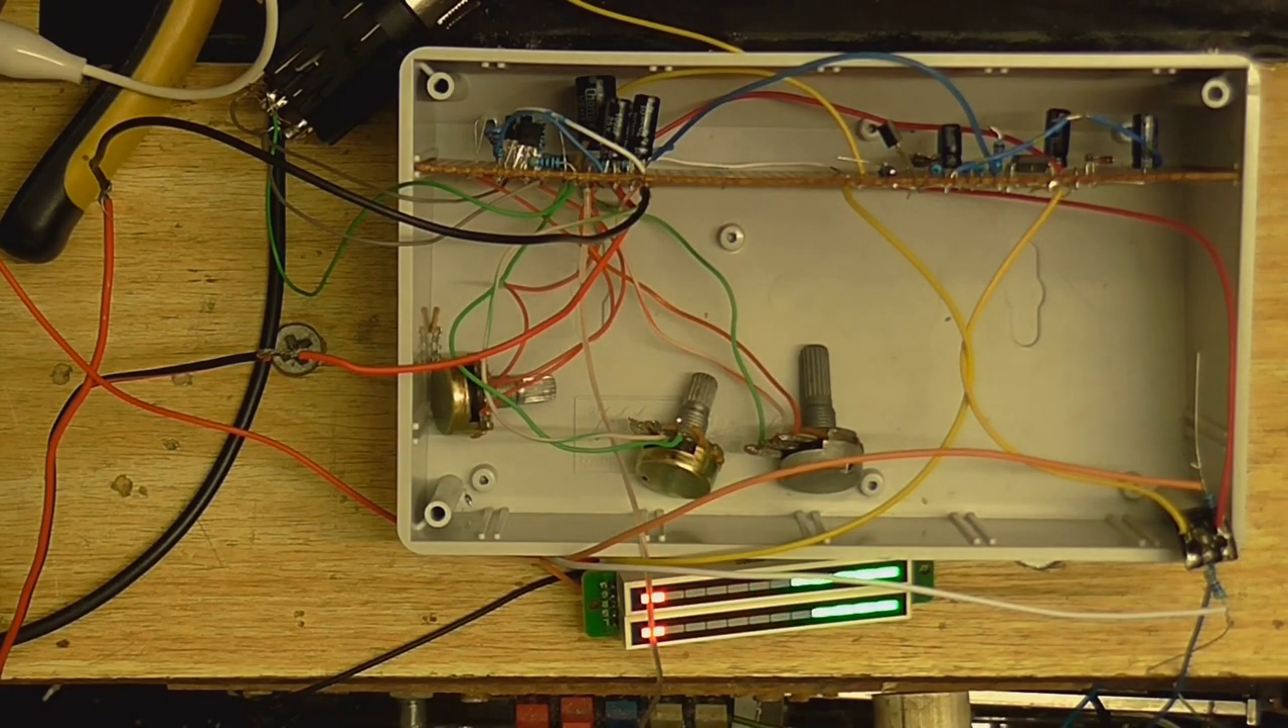As you can see, I've connected up the level meter now. So this is pretty much the completed circuit.